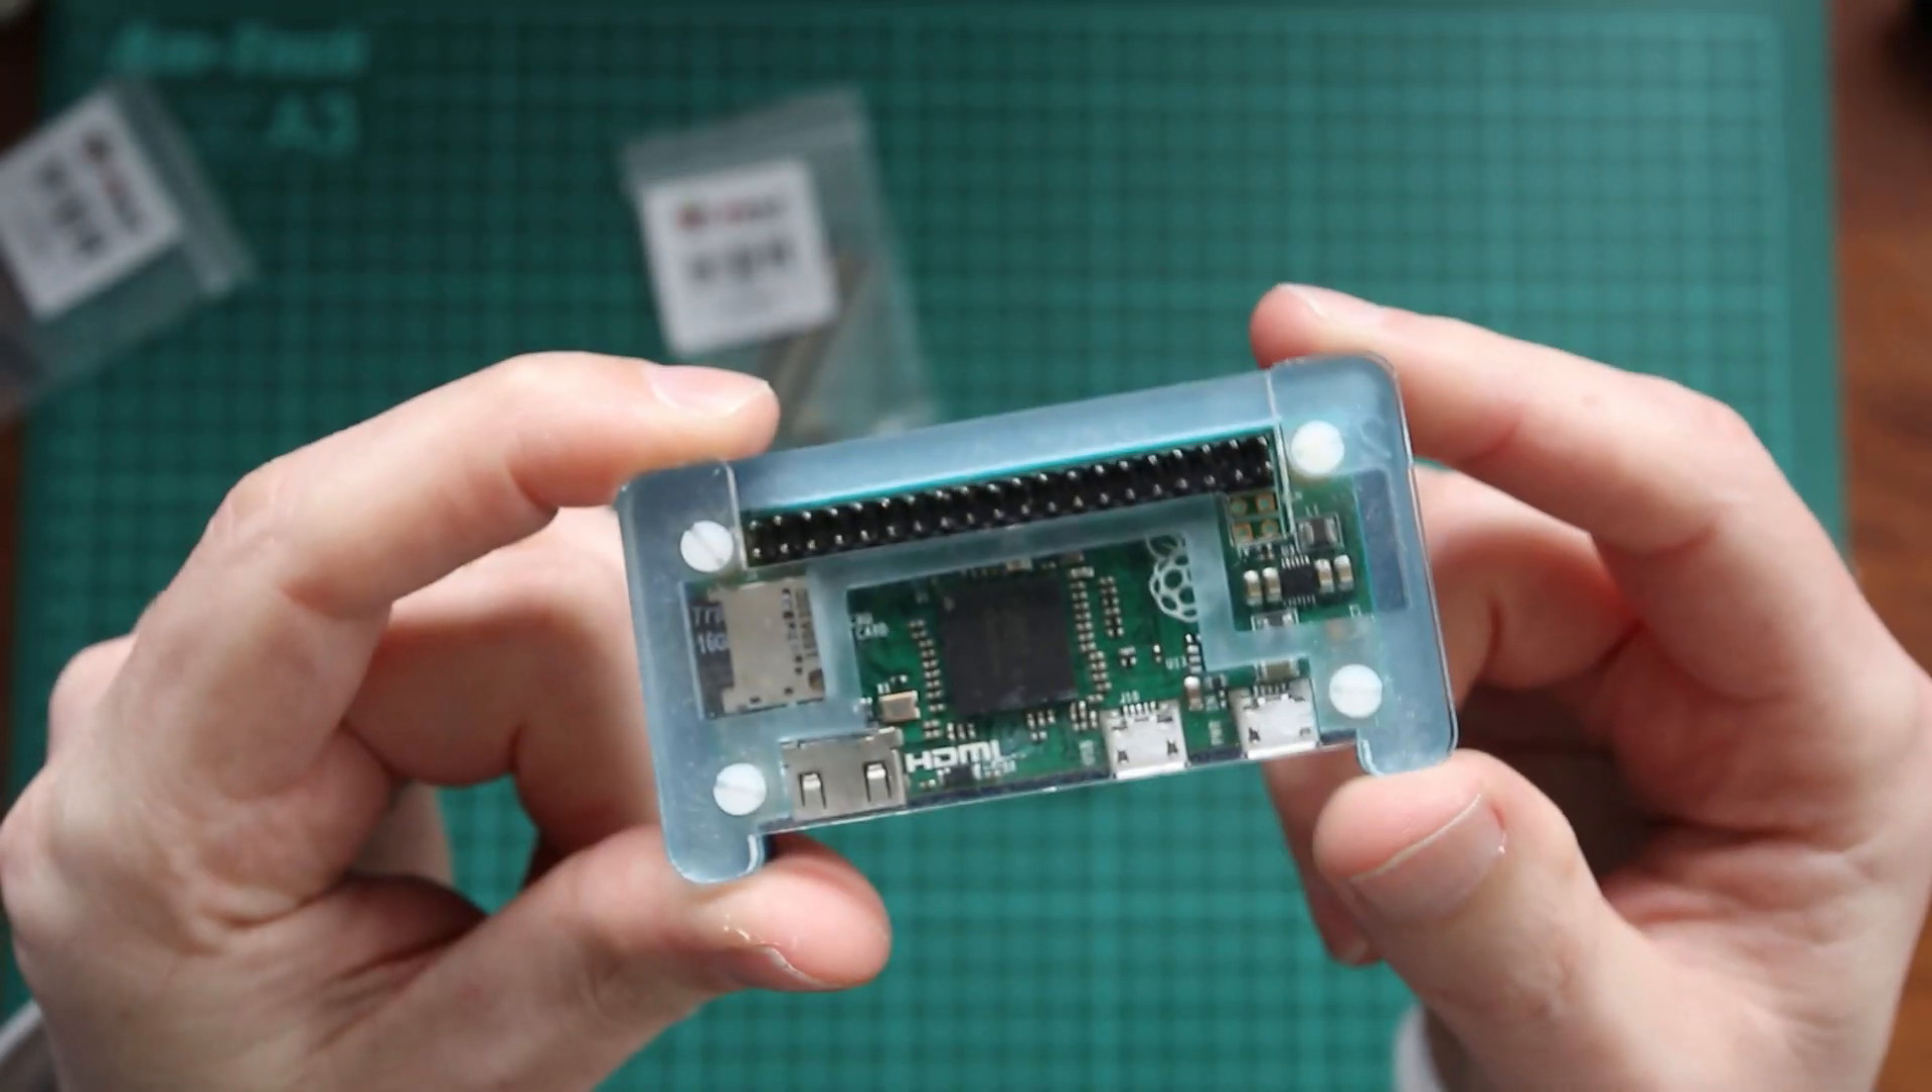Basically this is a Pi Zero and I've put a header pins on that.